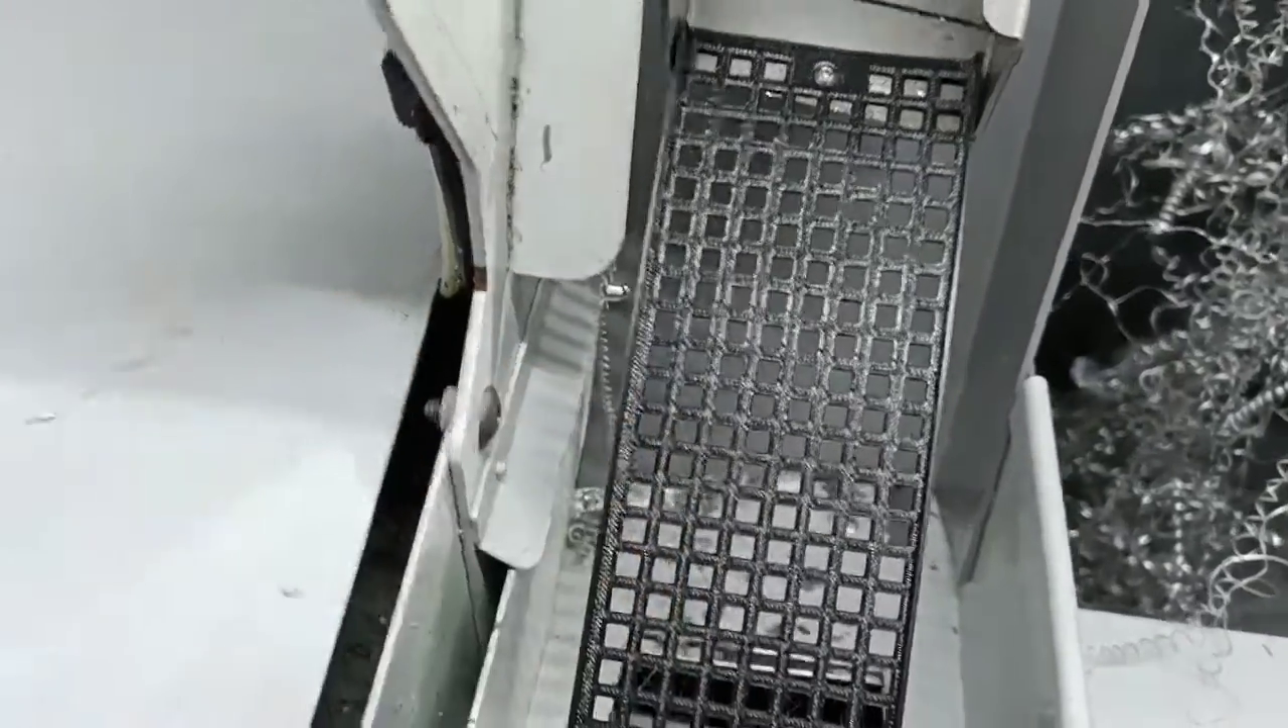Right, my new mesh is in place. It's actually now screwed in so it won't pull out anymore and it made it slightly narrower so that you've actually got adjustment in the direction.